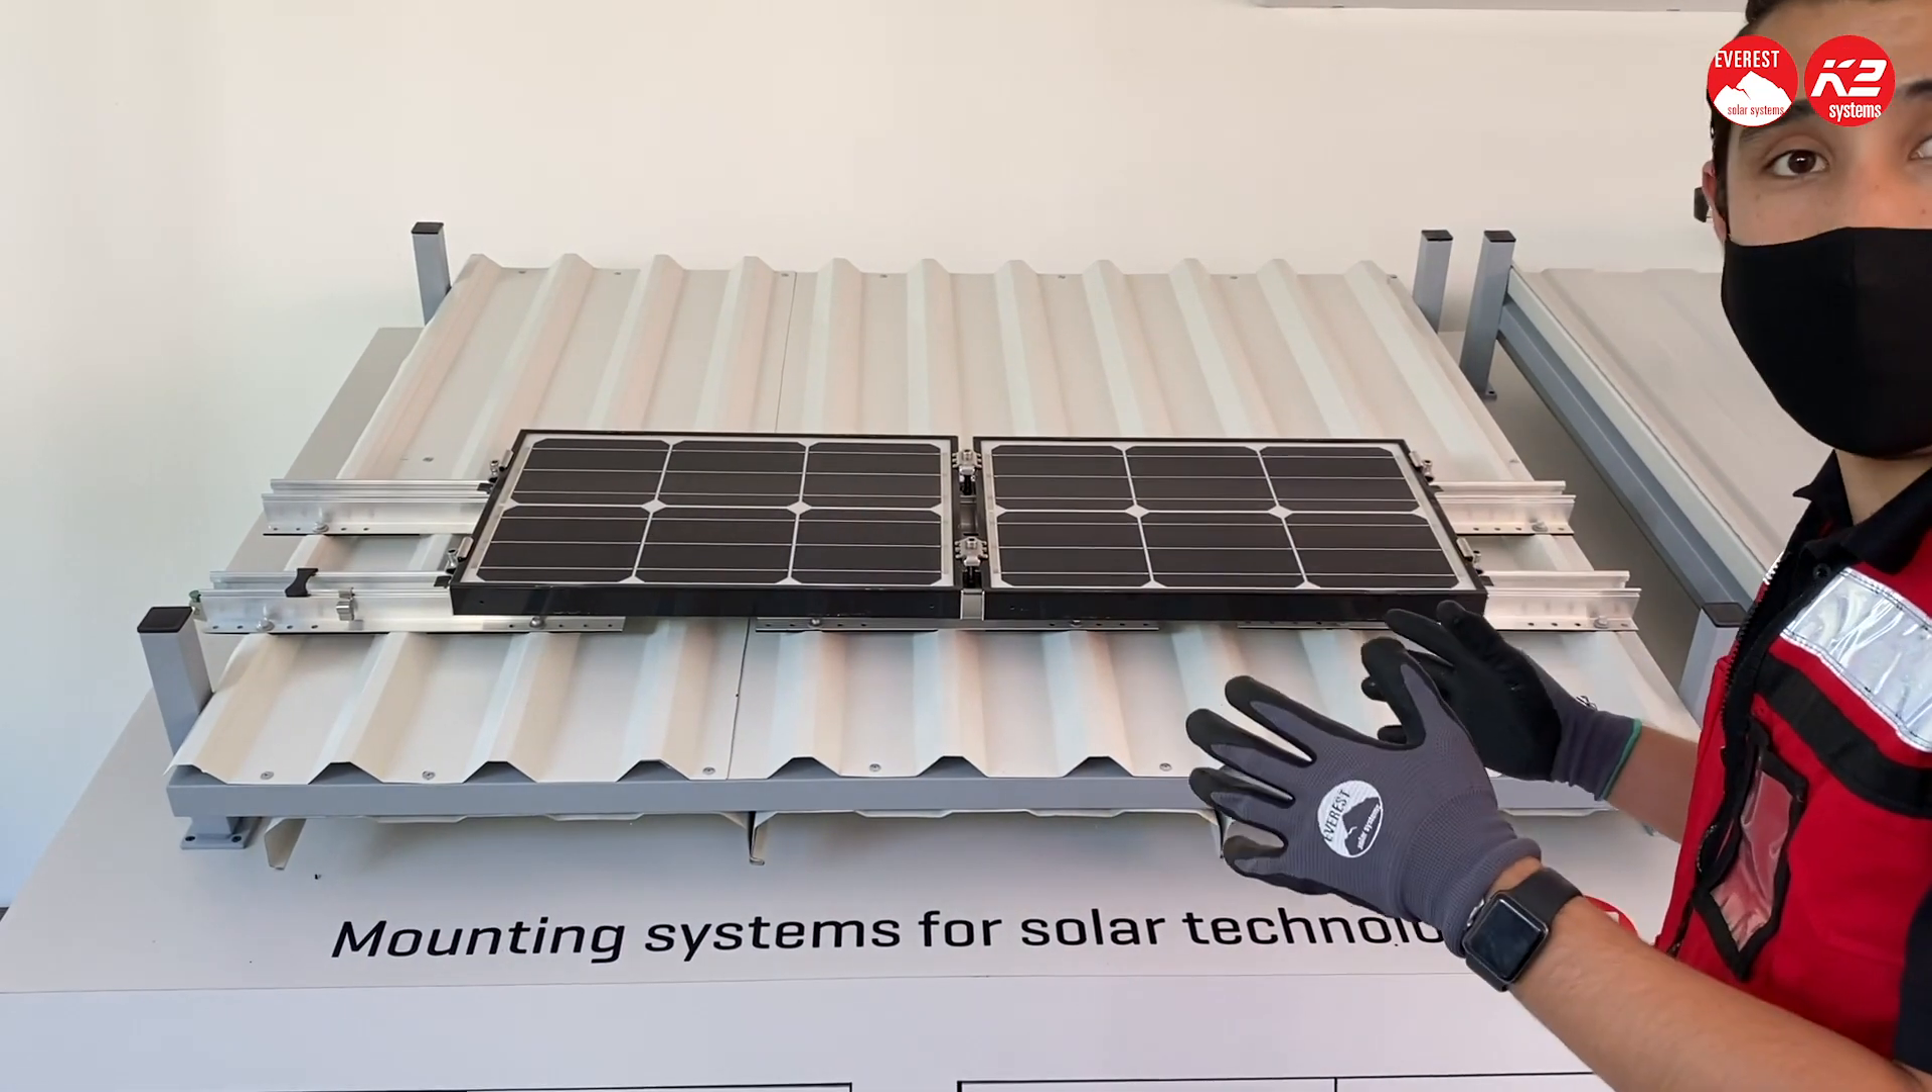Ya podemos observar nuestro sistema mini riel terminado e instalado.